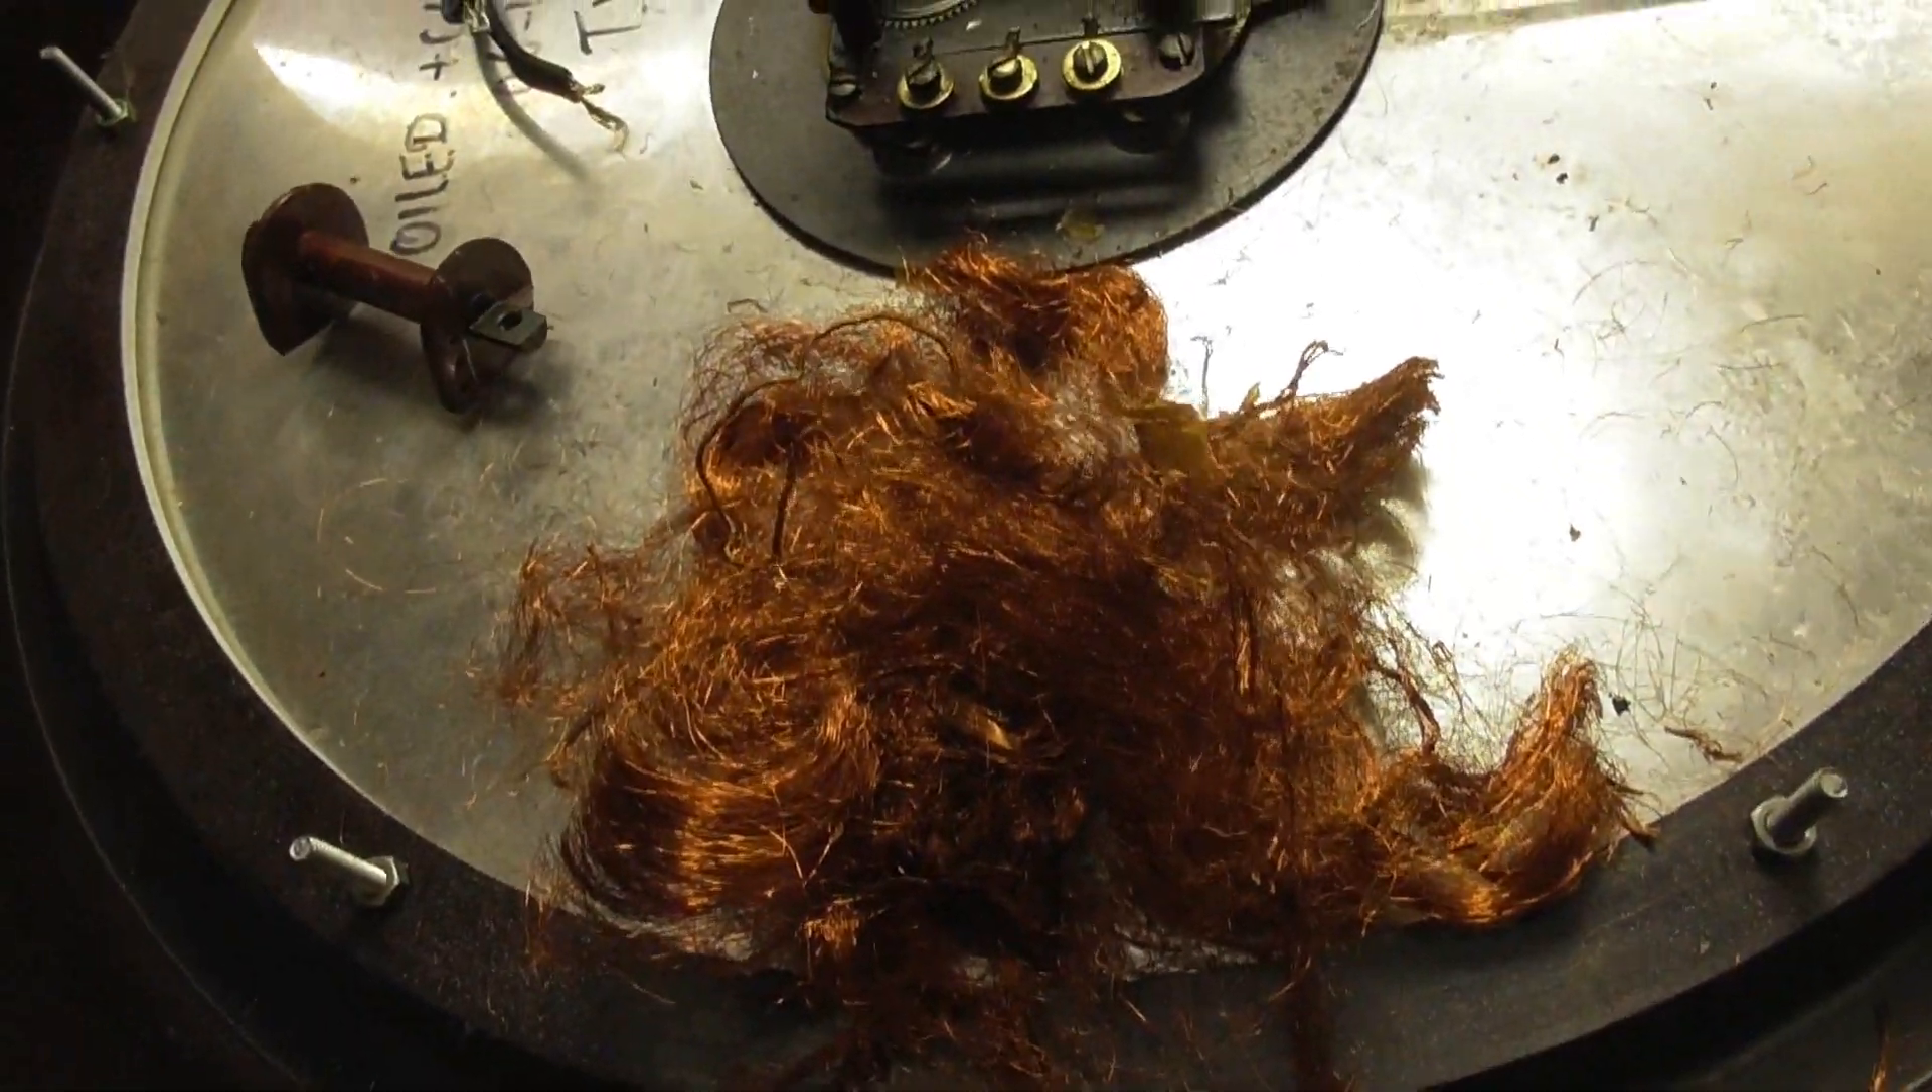And I got all the copper winding off. And I got the empty coil, the empty bobbin.